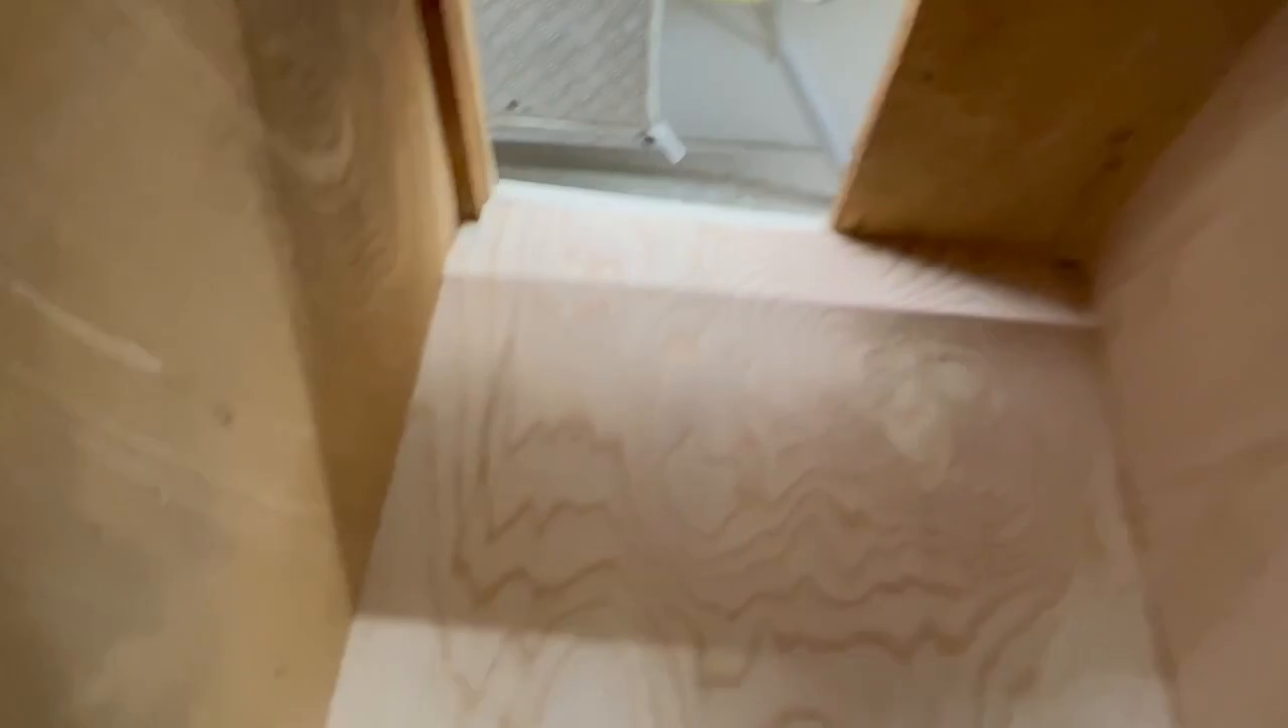Okay the cabinet's coming together i've got the sidewall in and the bottom.